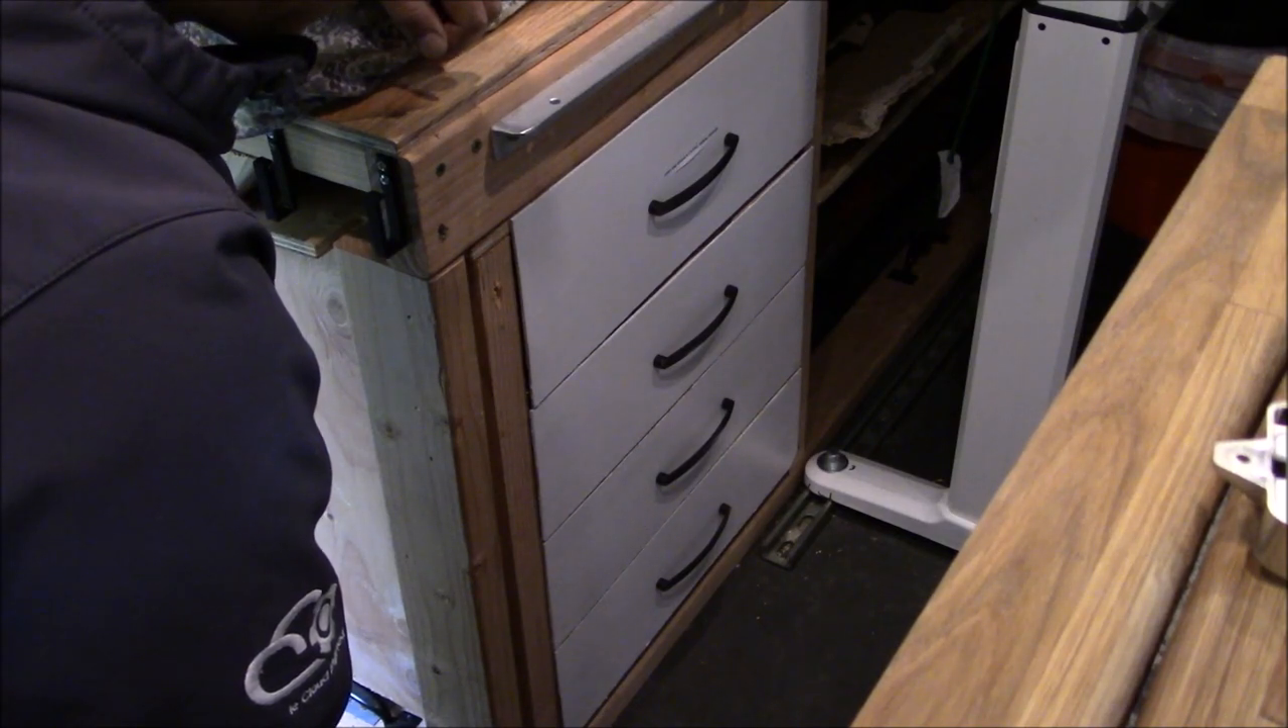All right, so we've got the four drawers installed with the fascia and the handles.